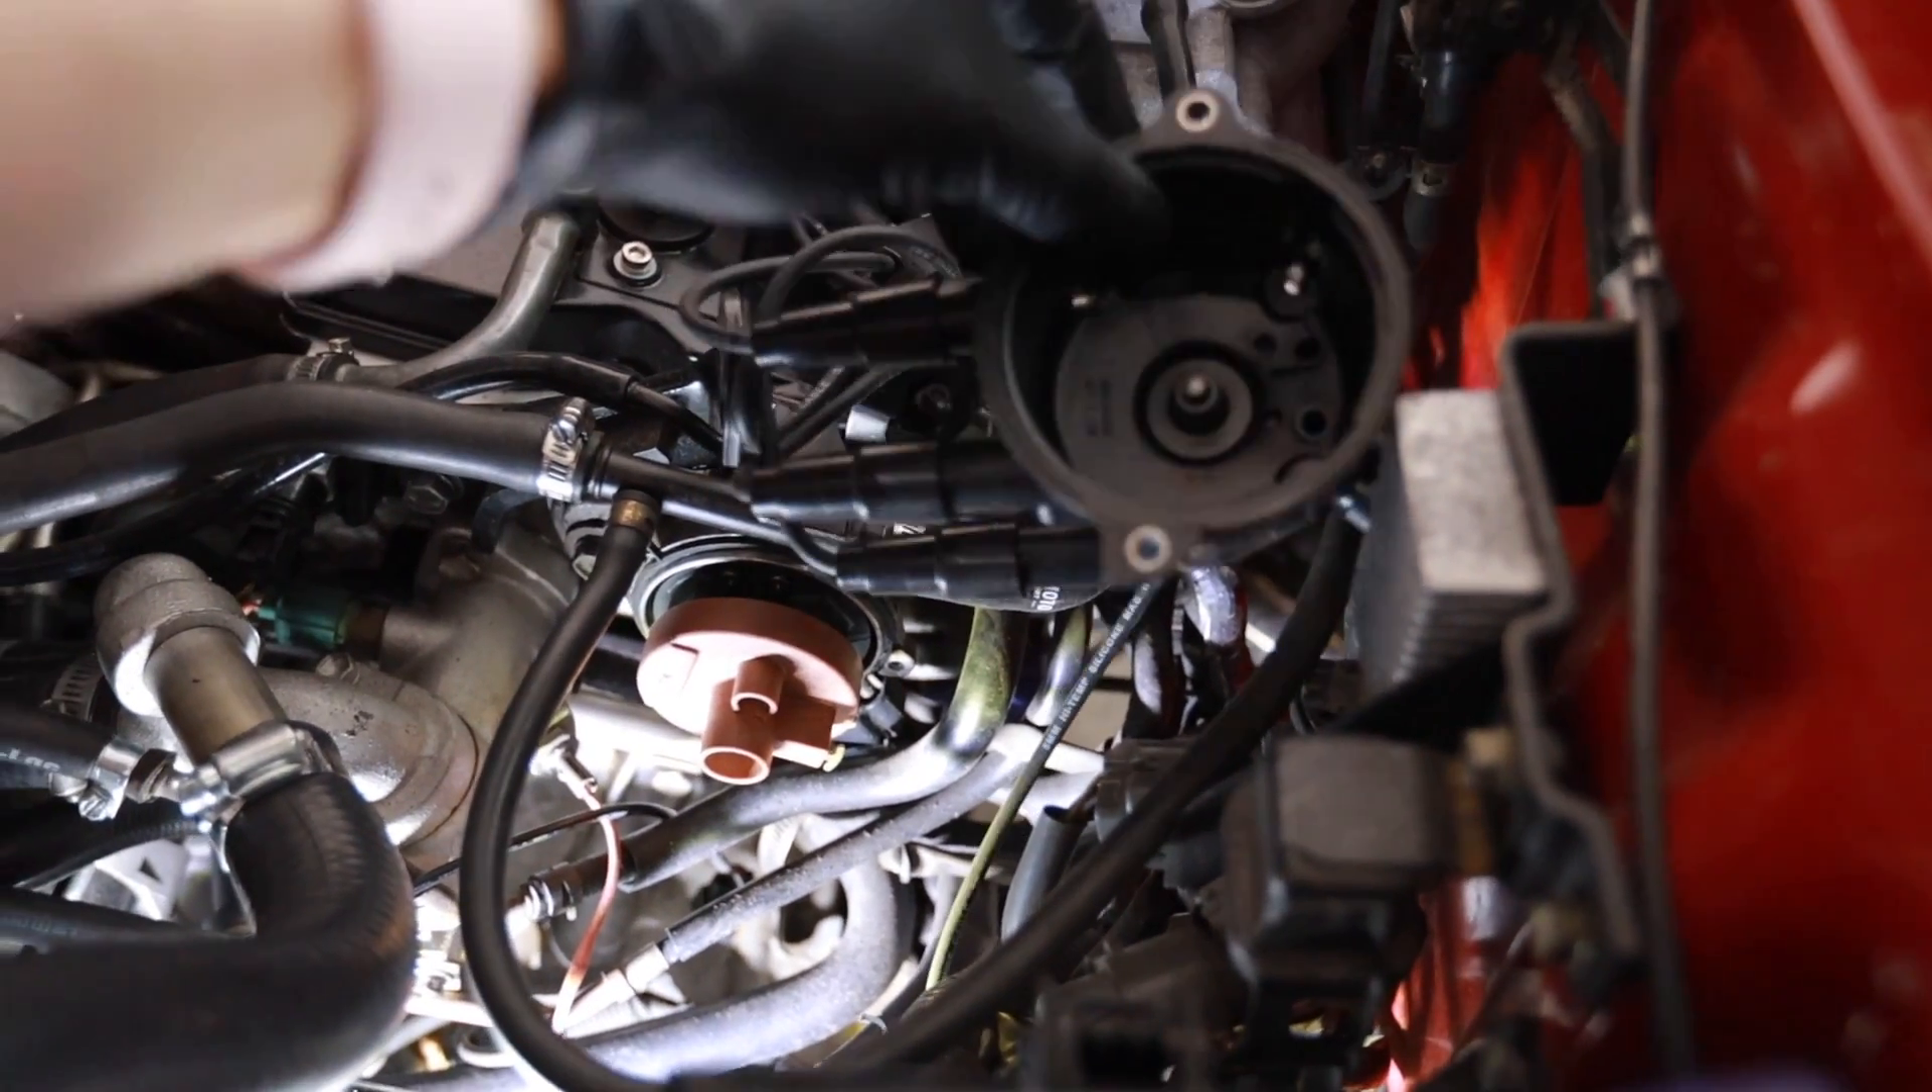I removed the cap with the wire still attached.